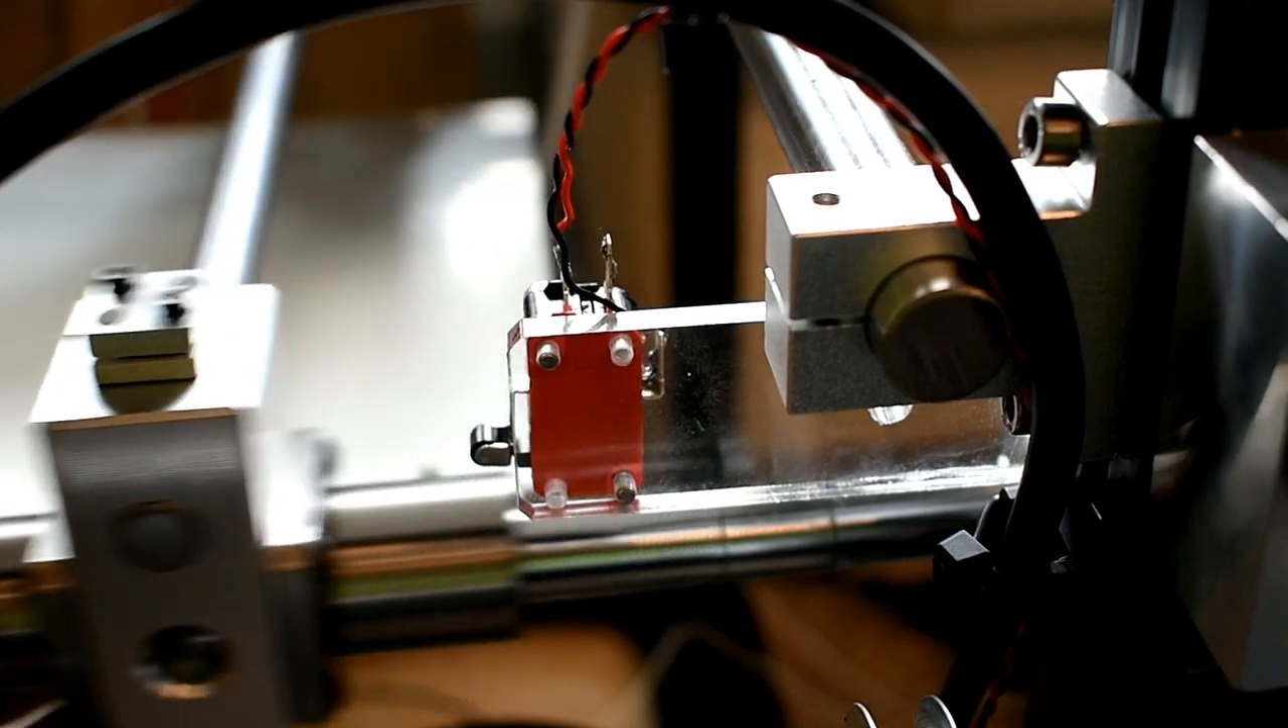I also installed my limit switches on these acrylic brackets.